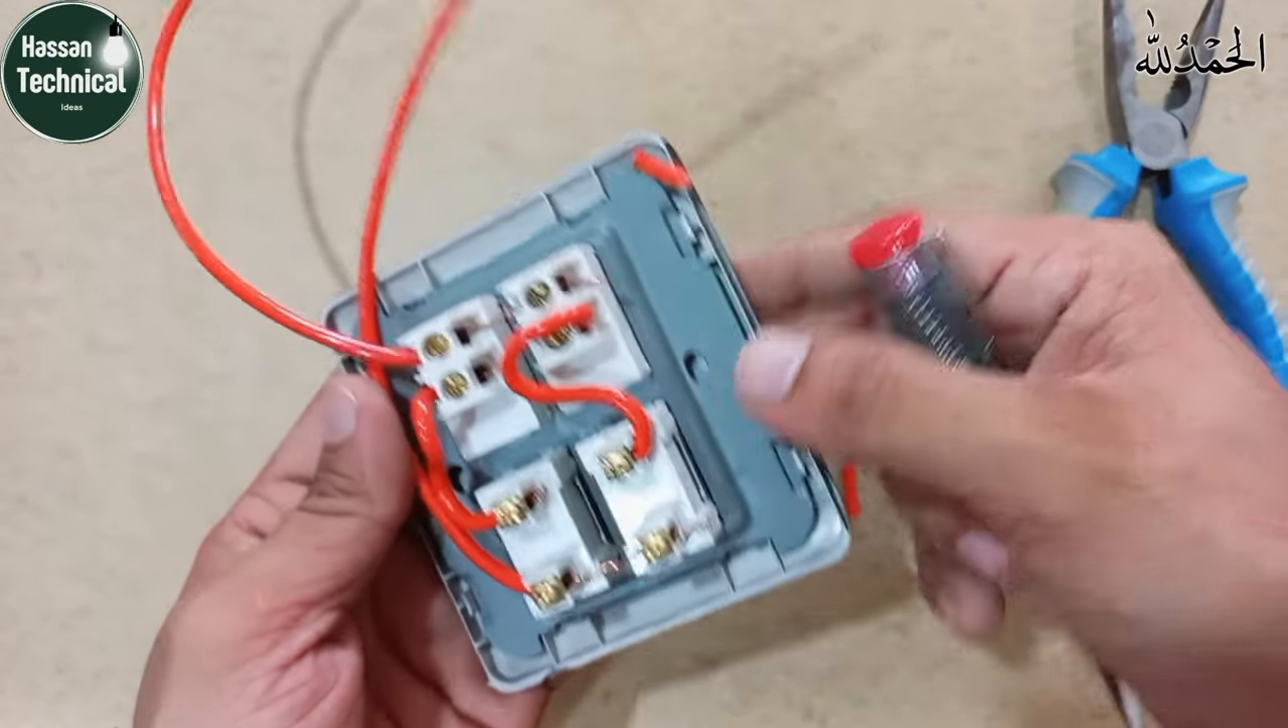دوستو یہ ہمارا ویرنگ کنیکشن لگ چکا ہے۔